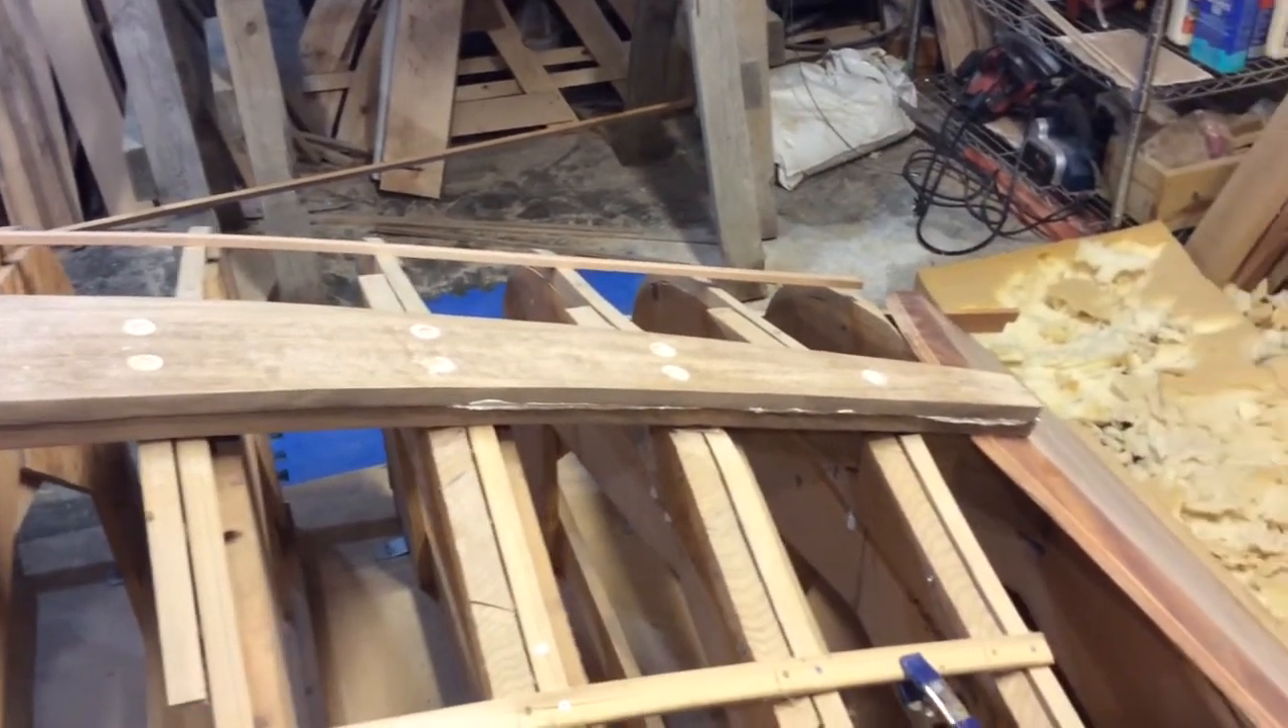You can see all the bolt holes are filled. All the bolts are in.